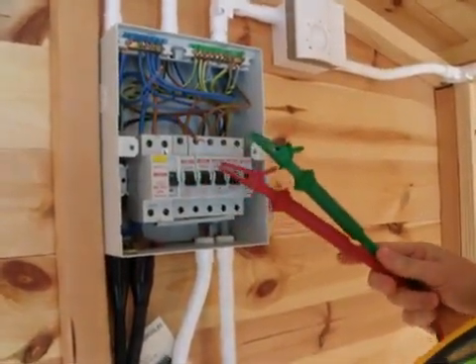We've now got two crocodile clips on the end of our test leads.